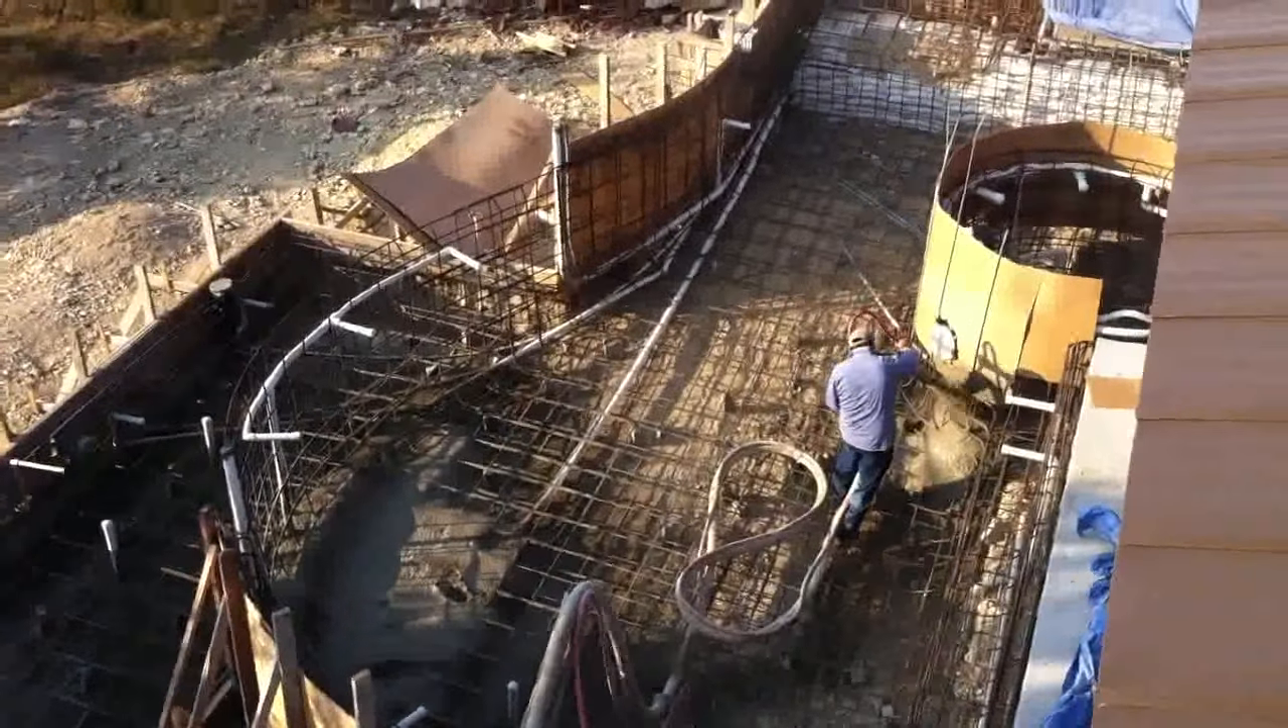As you can see all of the rebars already been installed and formed up.